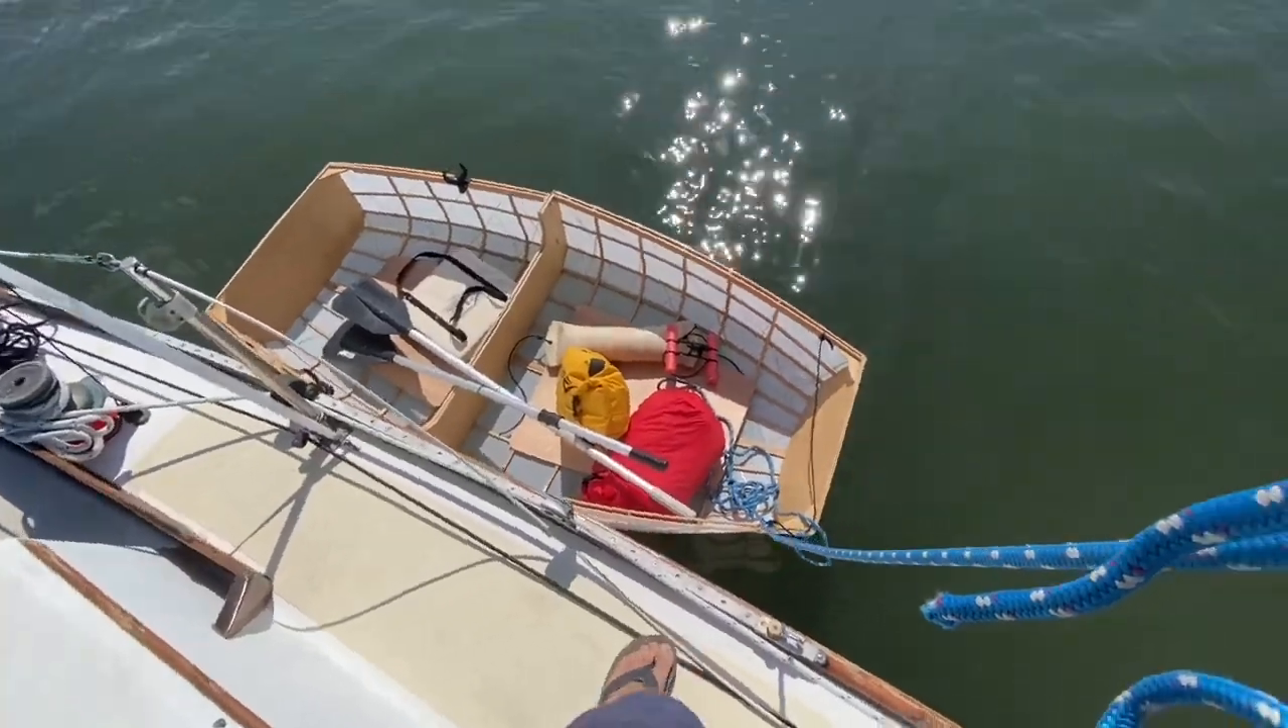I got the dinghy all assembled.